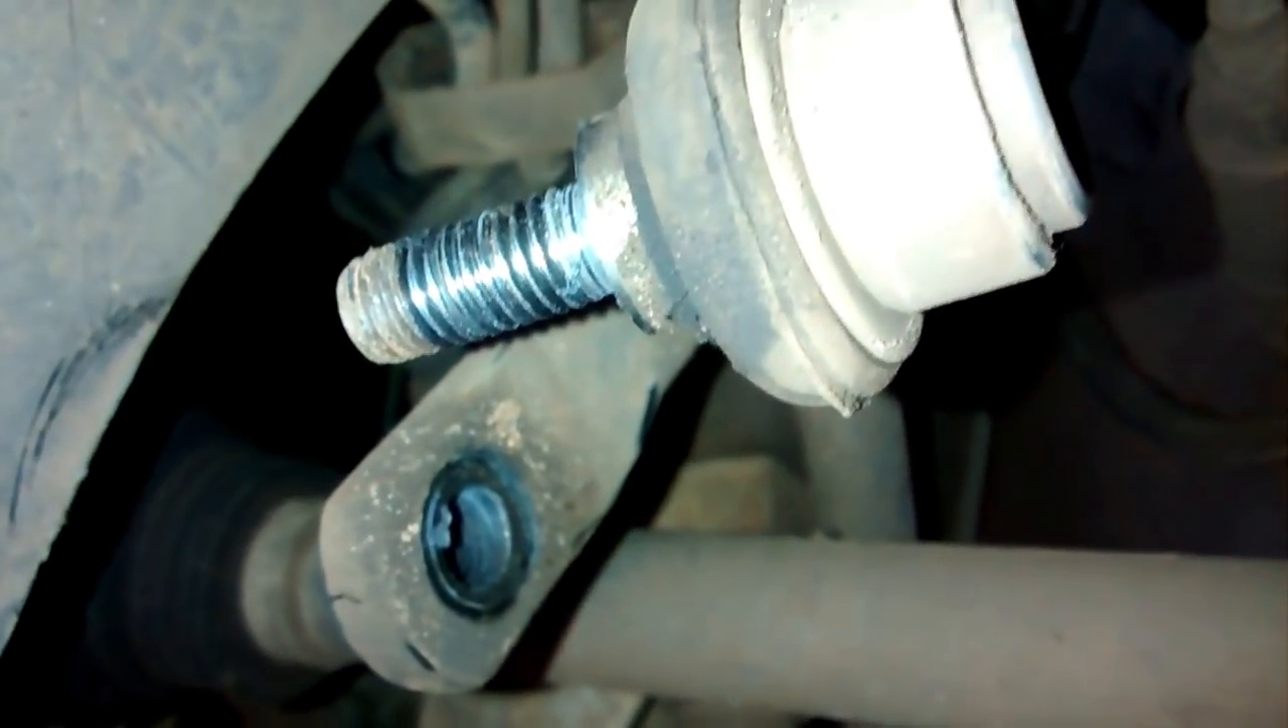Aqui a bieleta já está solta da barra.